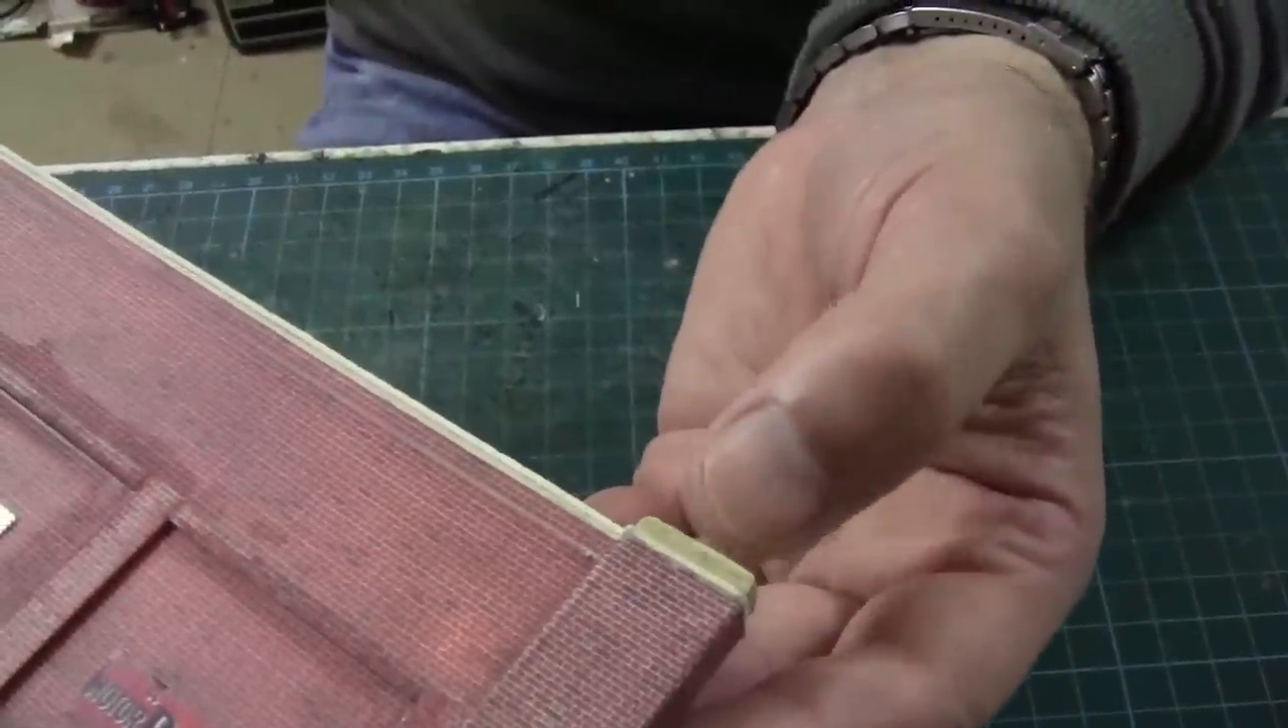But what I can show you is the capping stone I have put on the end there.